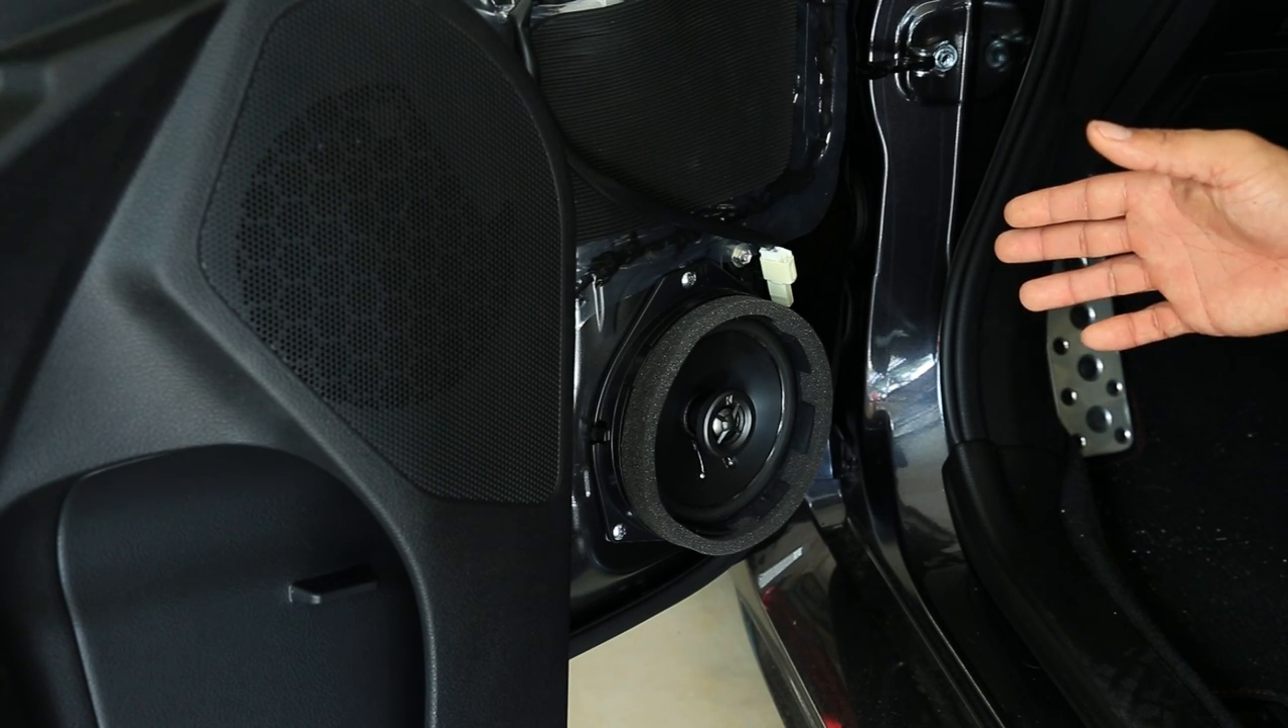So that's that. So as you can see, I've already installed the kicker speaker on this door.